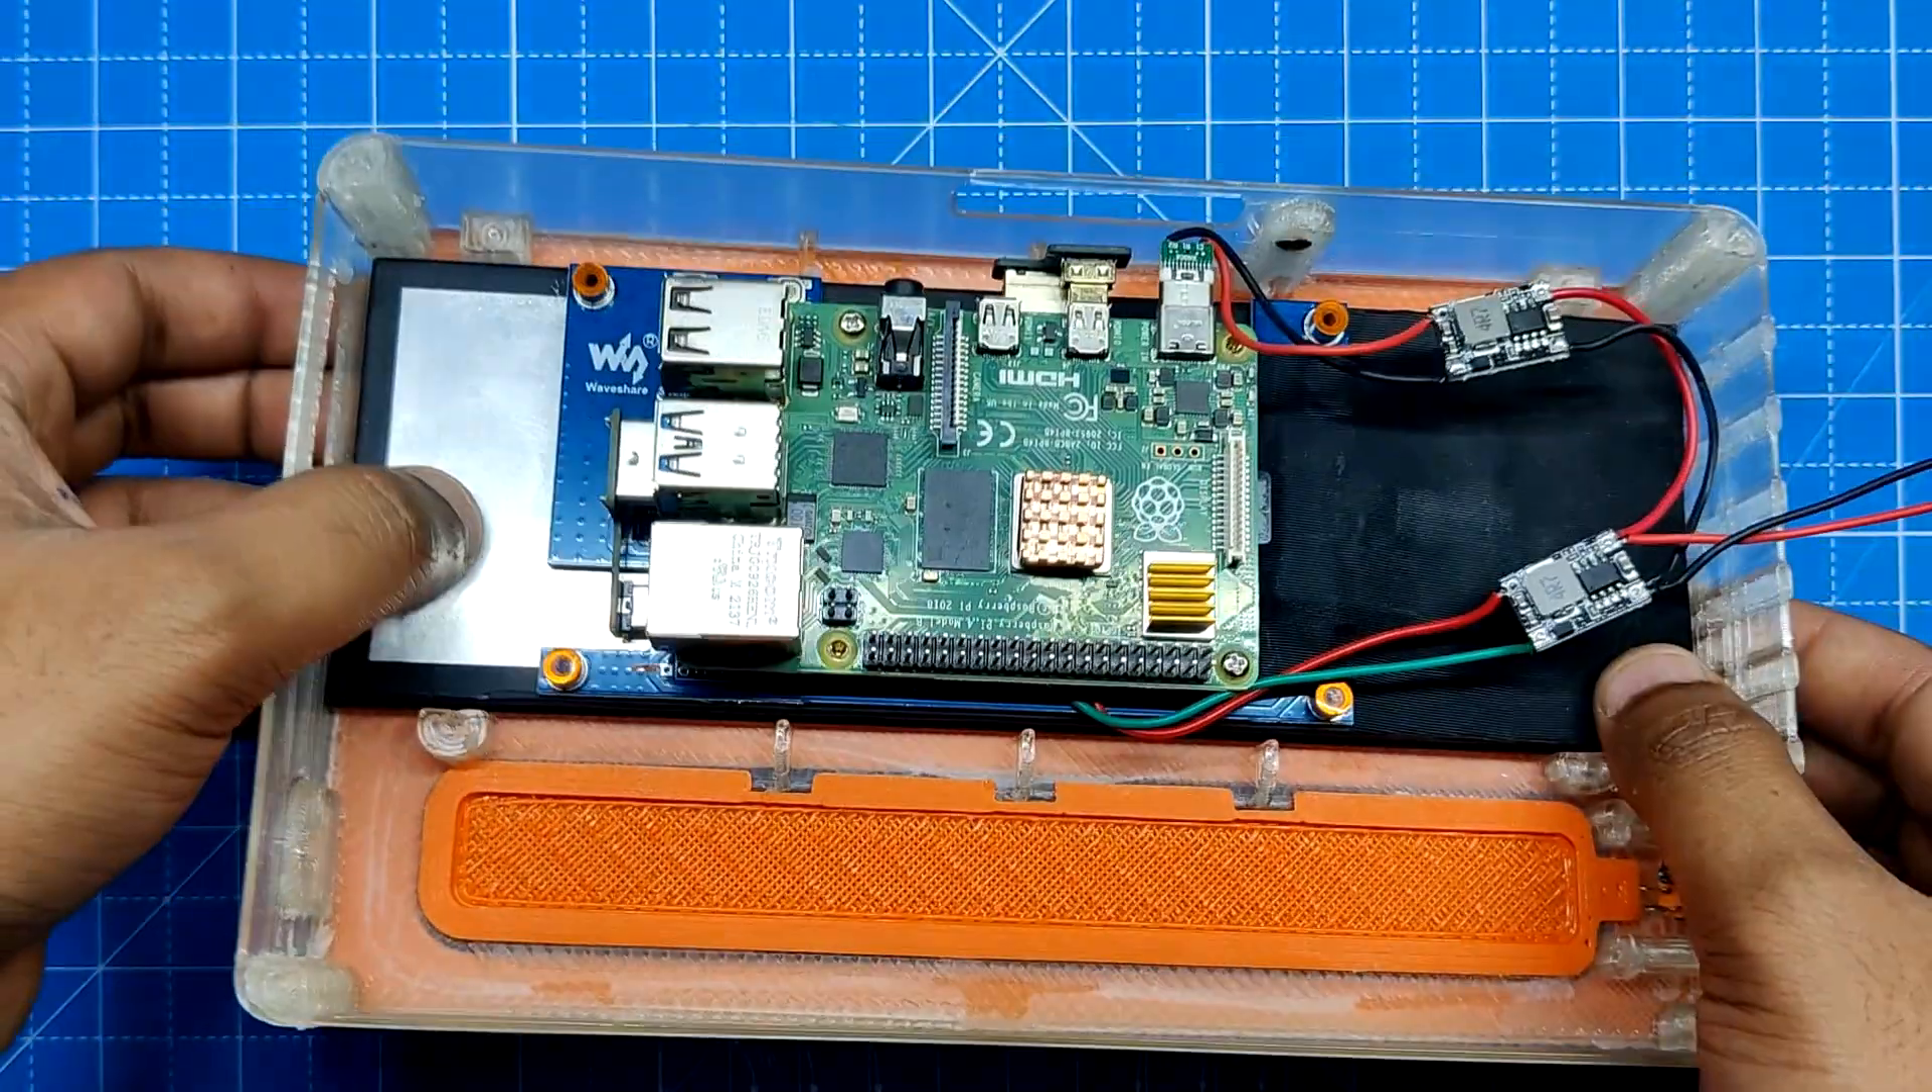The display Raspberry Pi assembly is now picked up and placed inside the main body screen location.